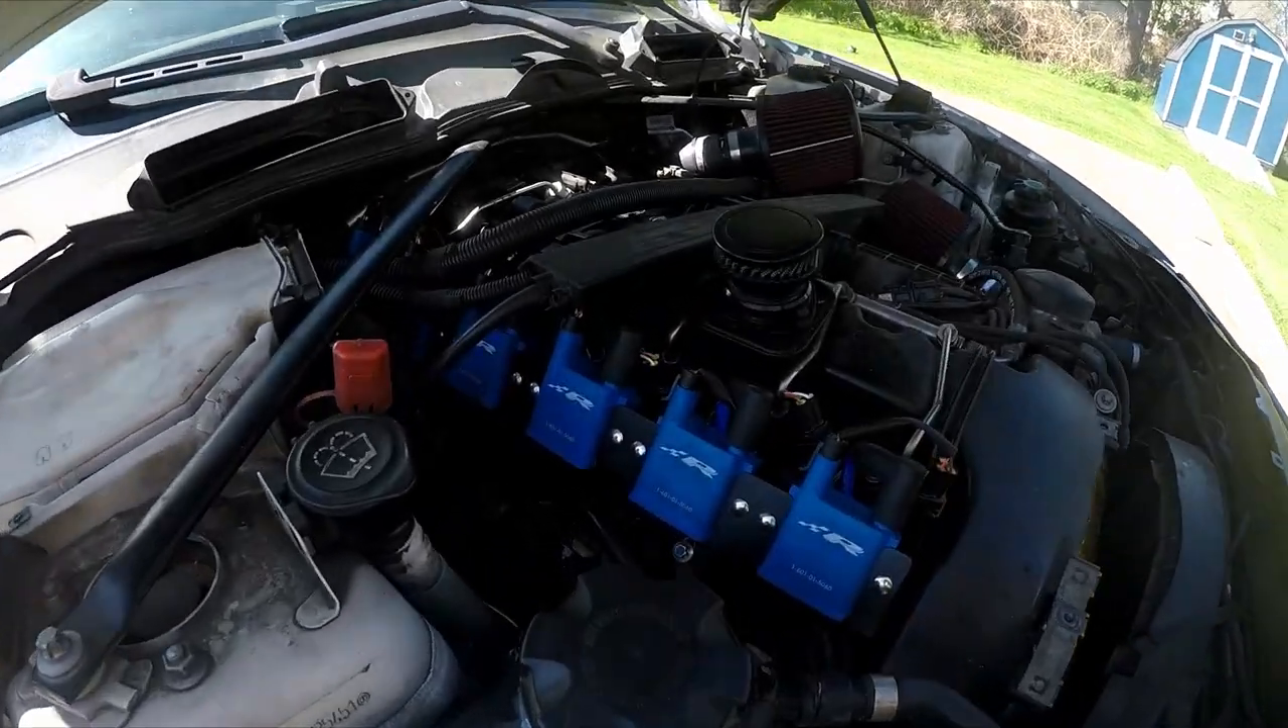I just installed the upgraded PR coils.